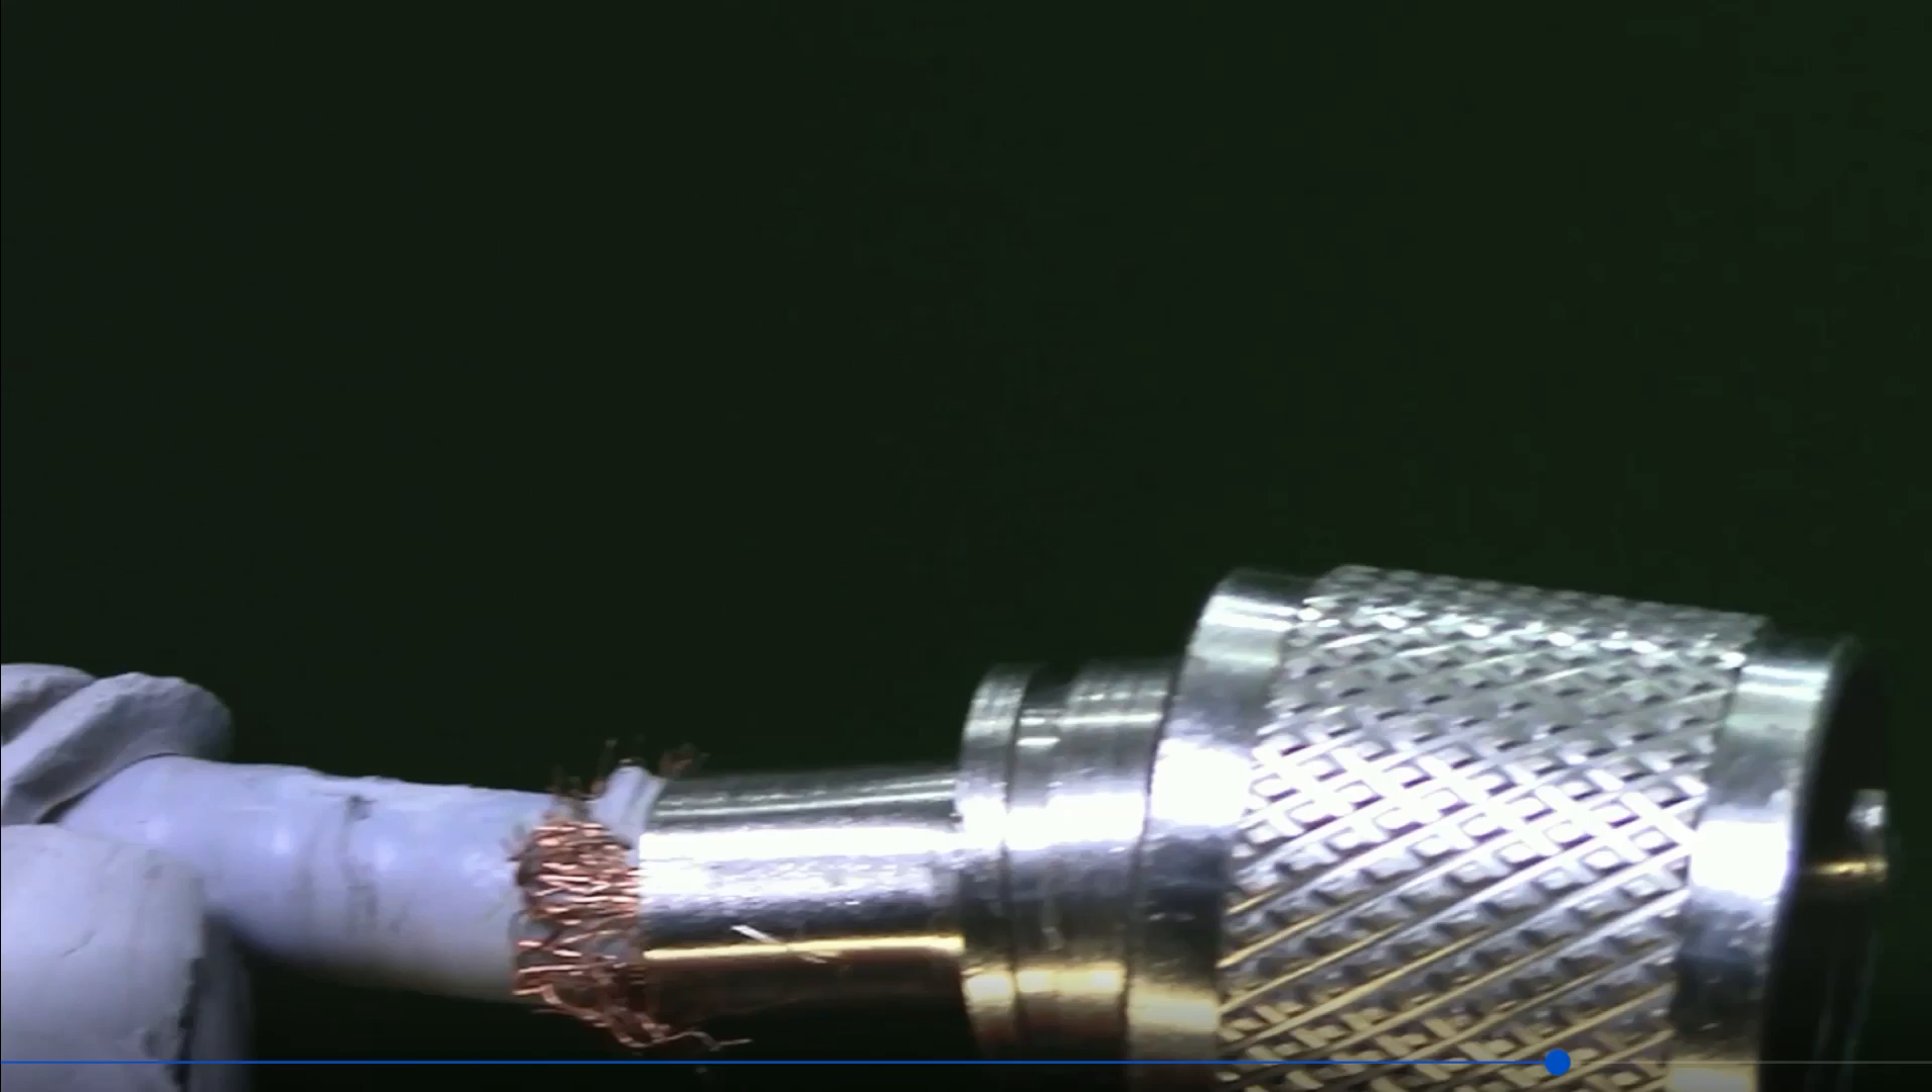You can see pretty clearly, despite my bad photography, that the shield is just sticking out.